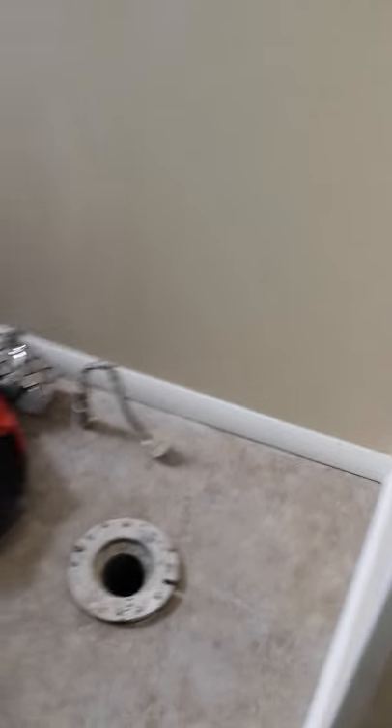Obviously the commode will go in there, but we've got new flooring in here.